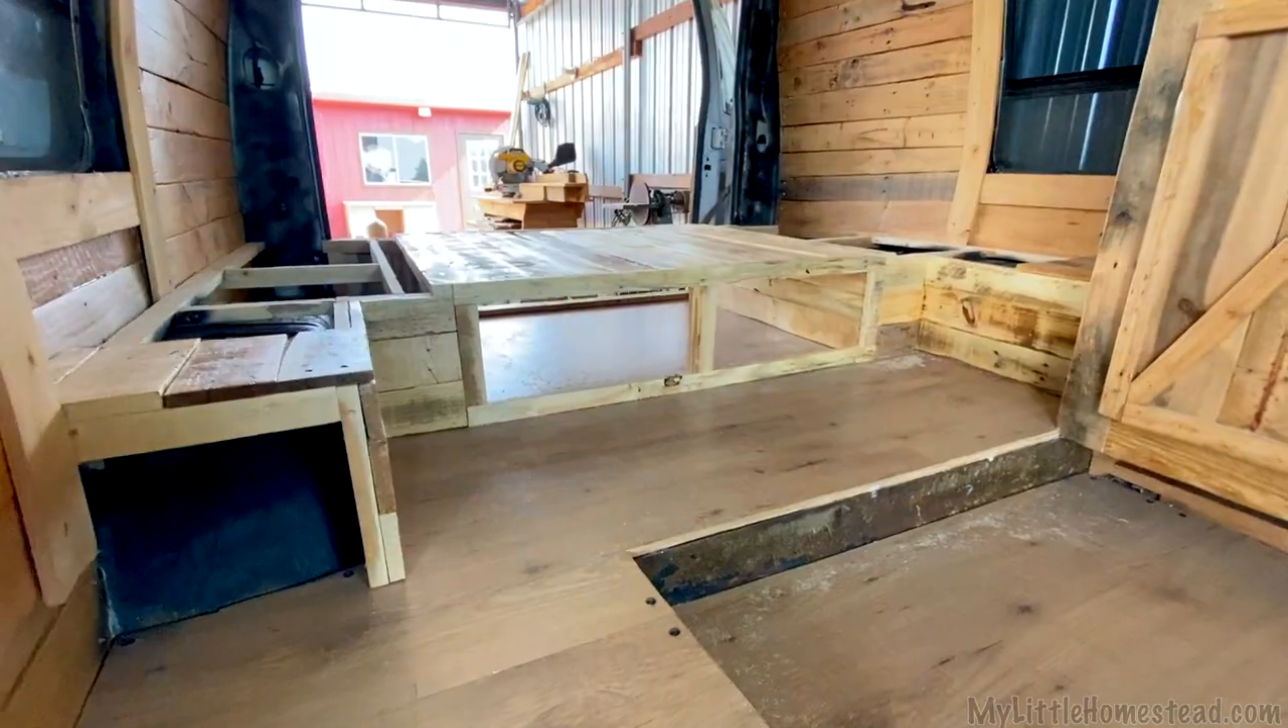Last time we got all the framing done for the storage box underneath the rear seat slash bed.